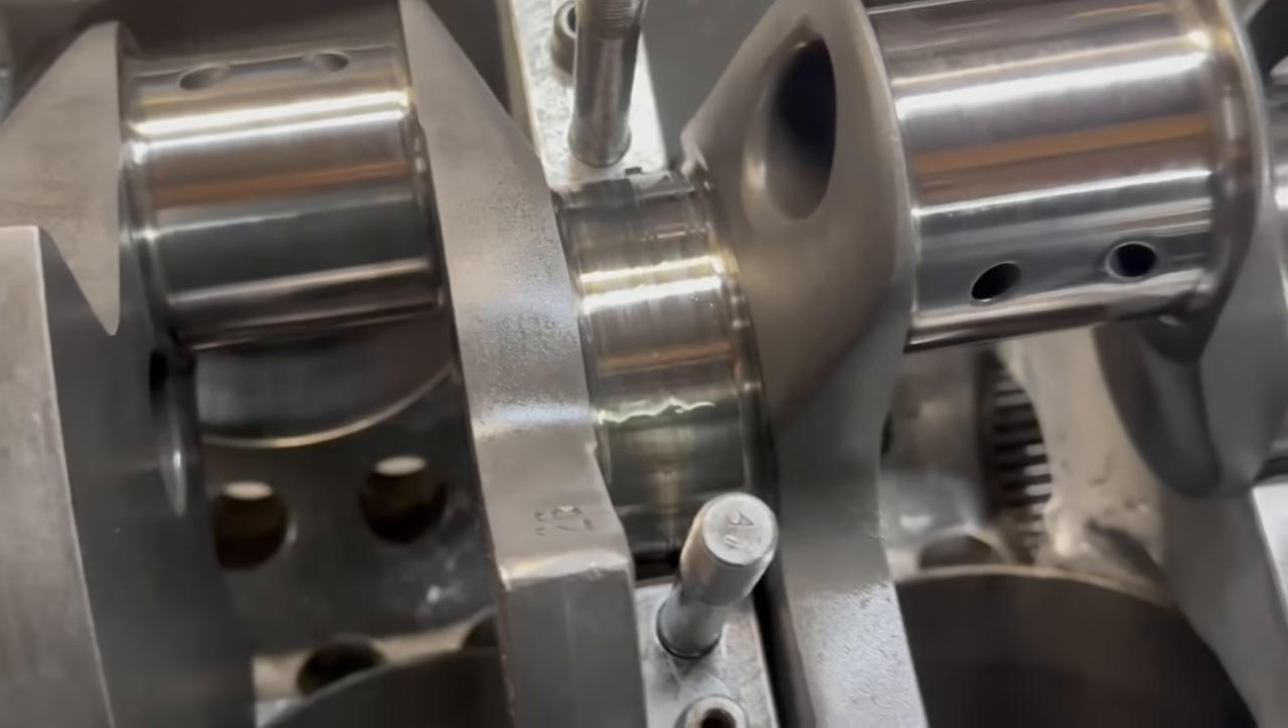So now um all we gotta do is put the caps on it and then we will have a uh crankshaft in a block.